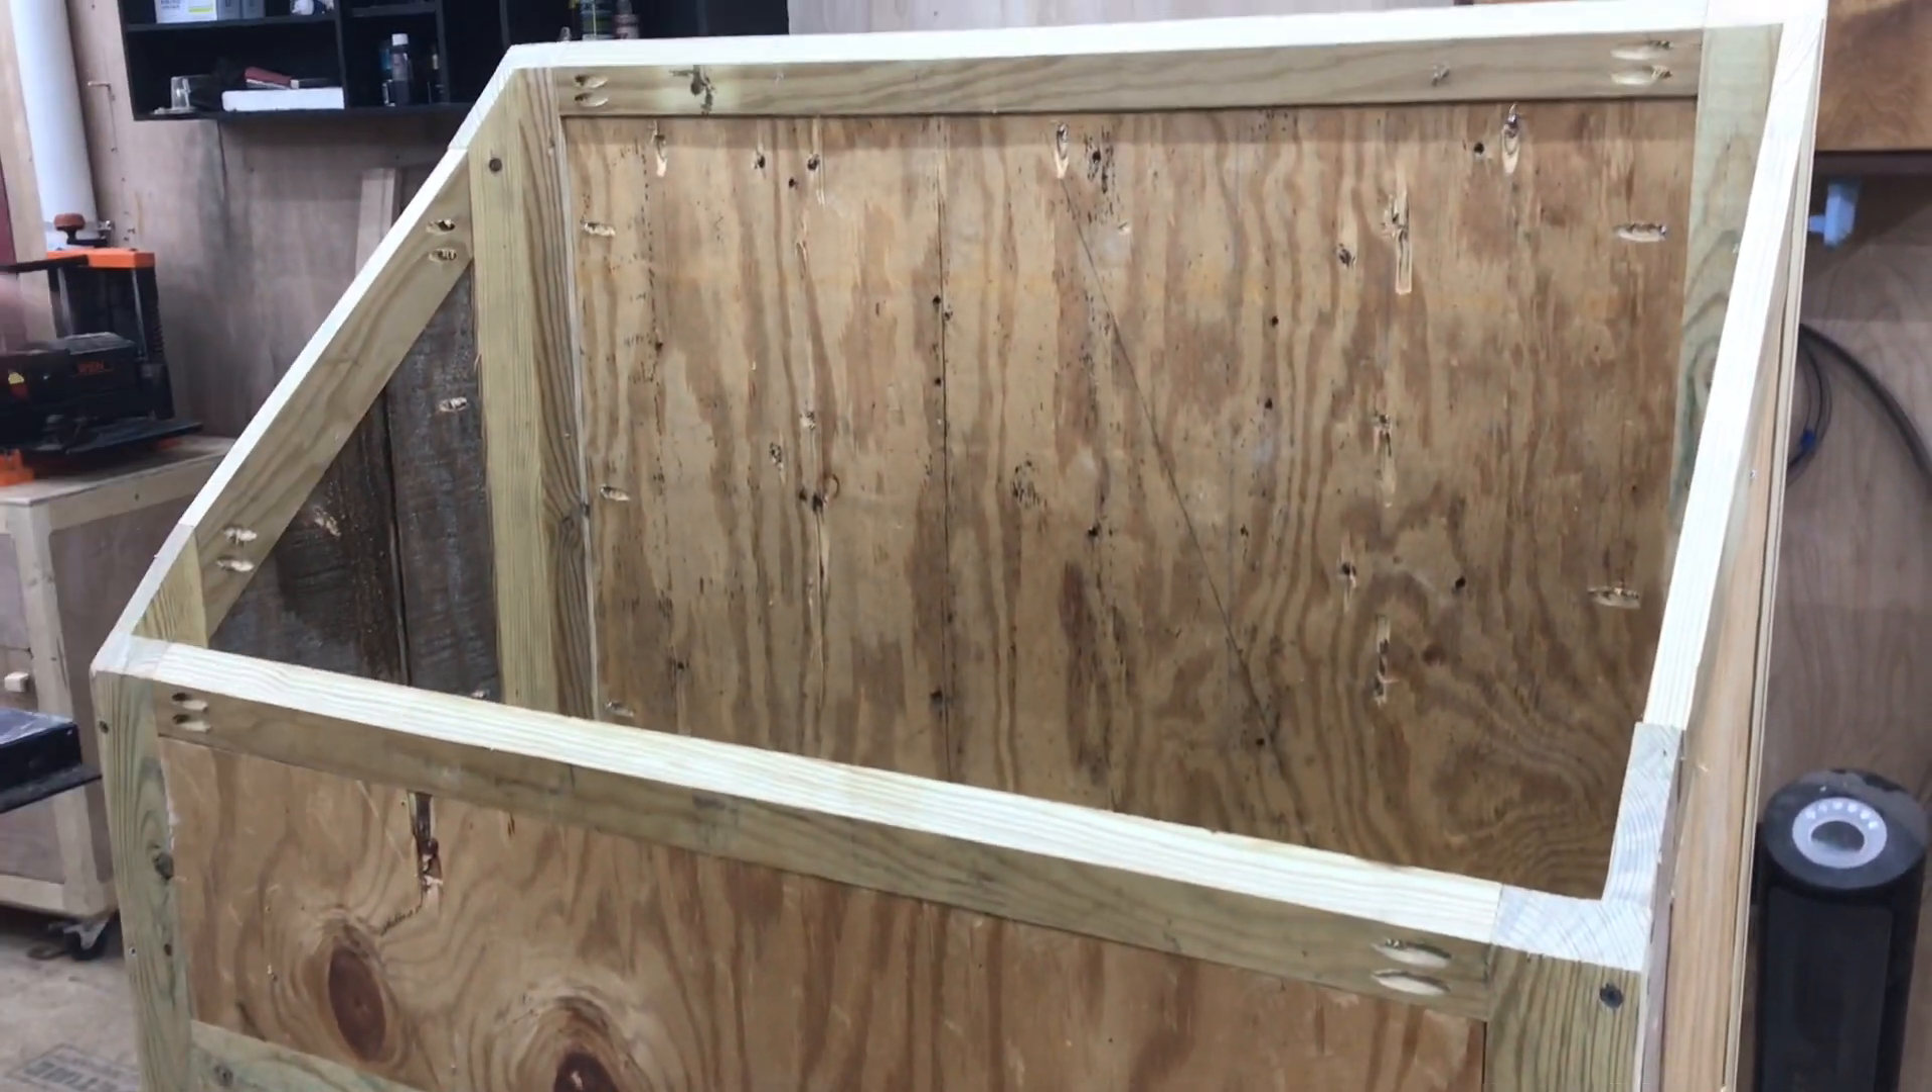So the entire thing is pretty much done we just need to install the roof and speaking of the roof I picked up this sheet of clear plastic roofing at Home Depot and that's going to work really well.